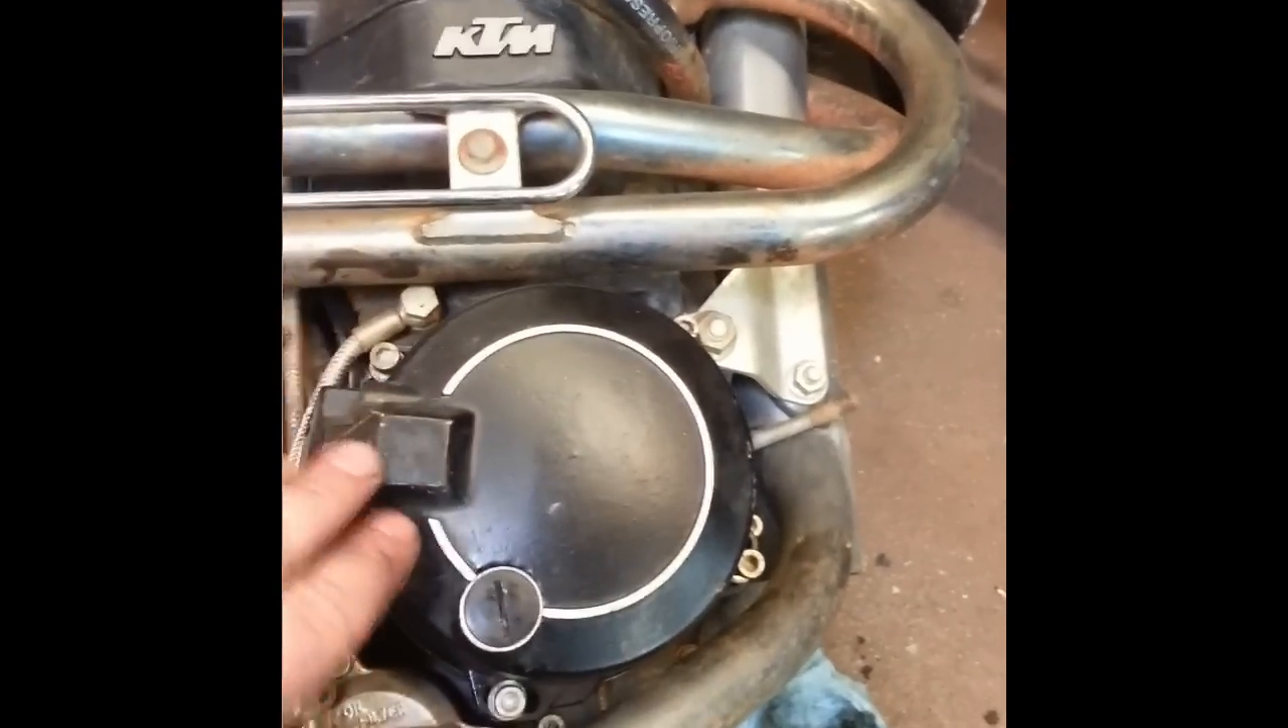Okay, so I went ahead and reinstalled the stator cover.